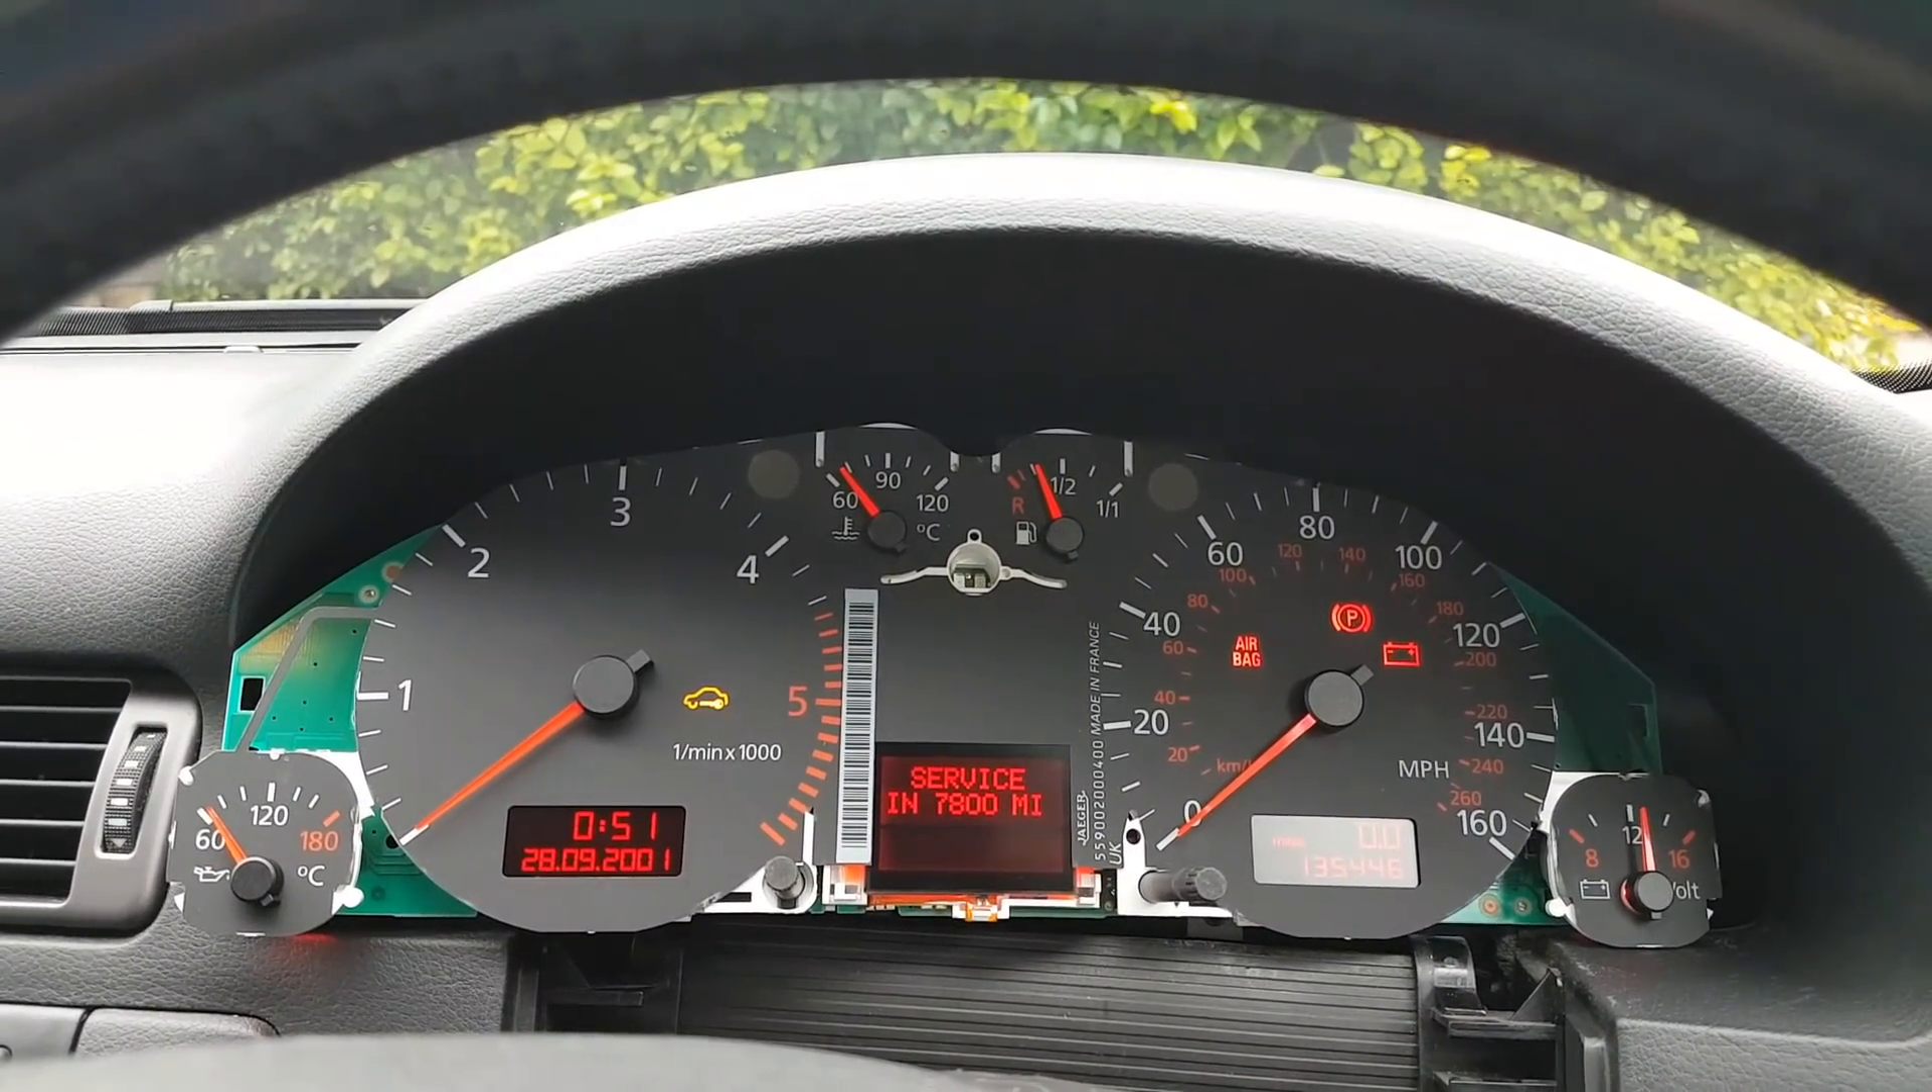I just put all the needles back where they should be as you're gonna see now.